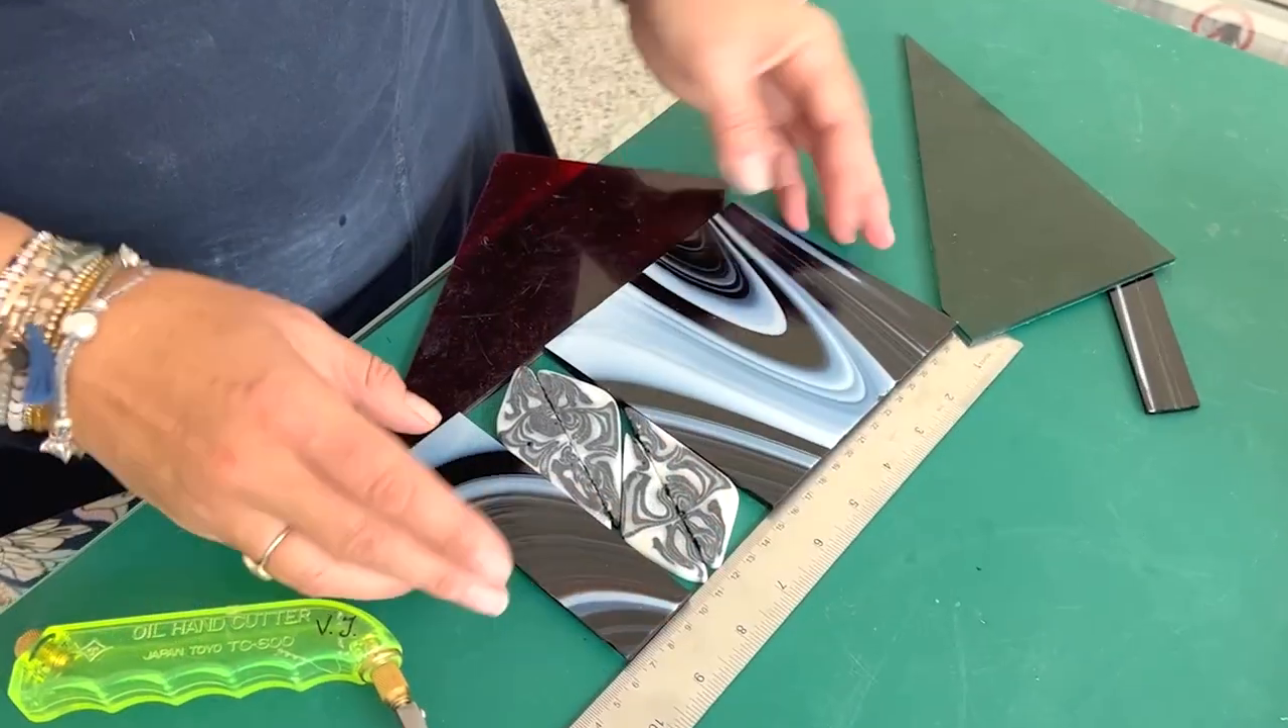So you can see the pattern bars can go in like this and then I've got some gaps.